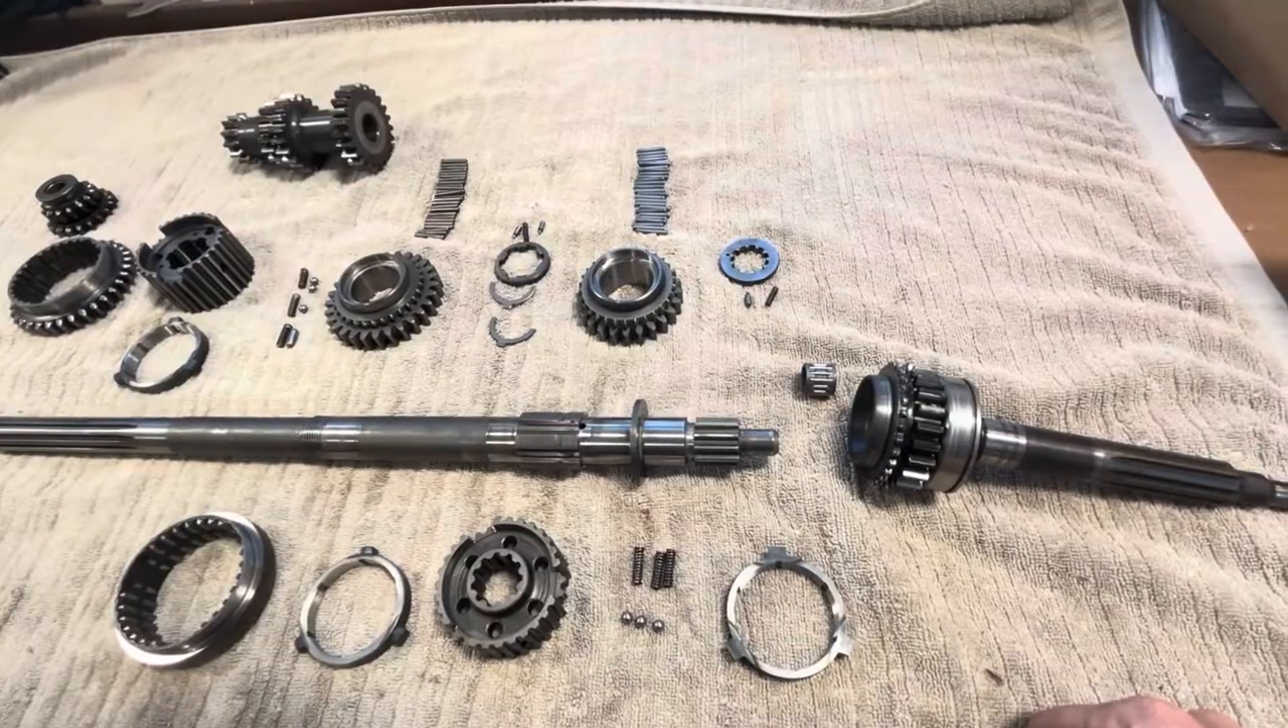You know first thing is obviously I've got the gearbox completely apart and so if you haven't accomplished that yet you know watching this video should help you learn.